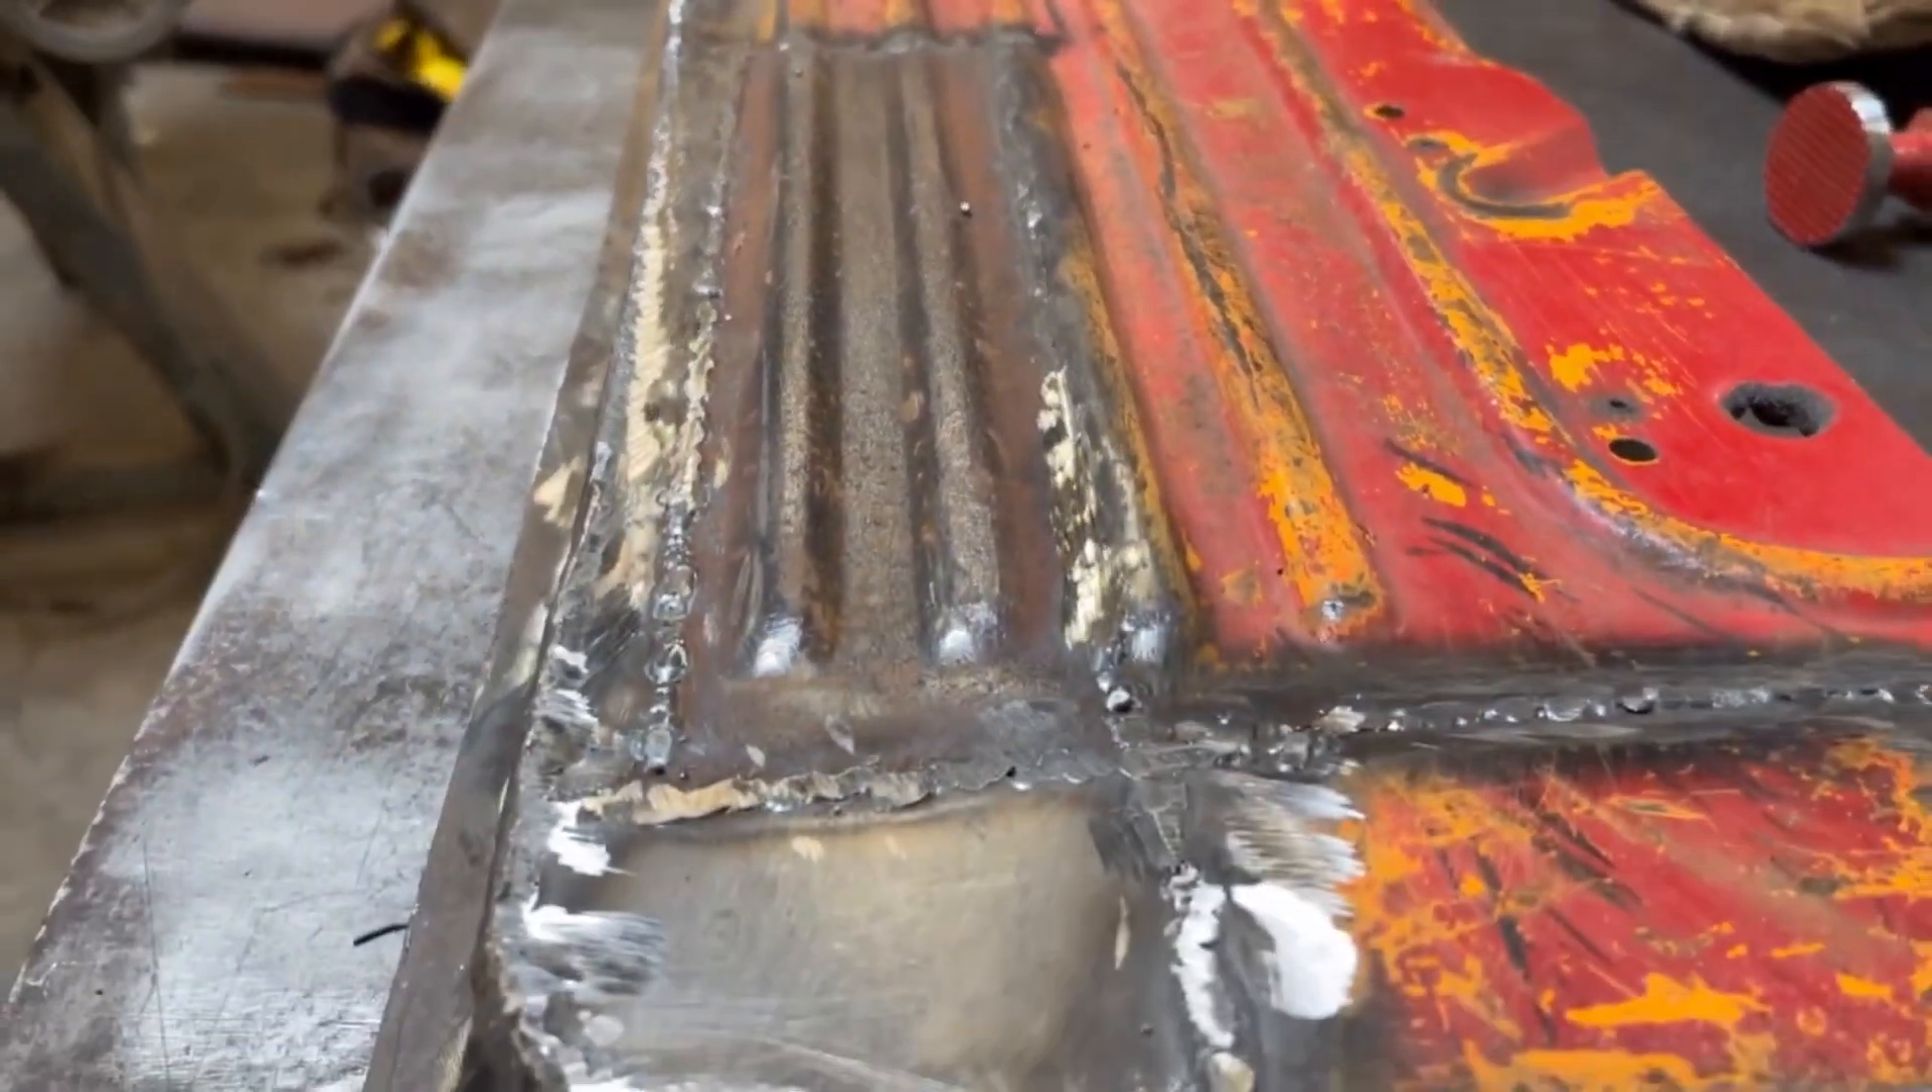I'm pleased with the fitment of this patch panel in there with the original metal. Looks pretty good. Nice and straight.